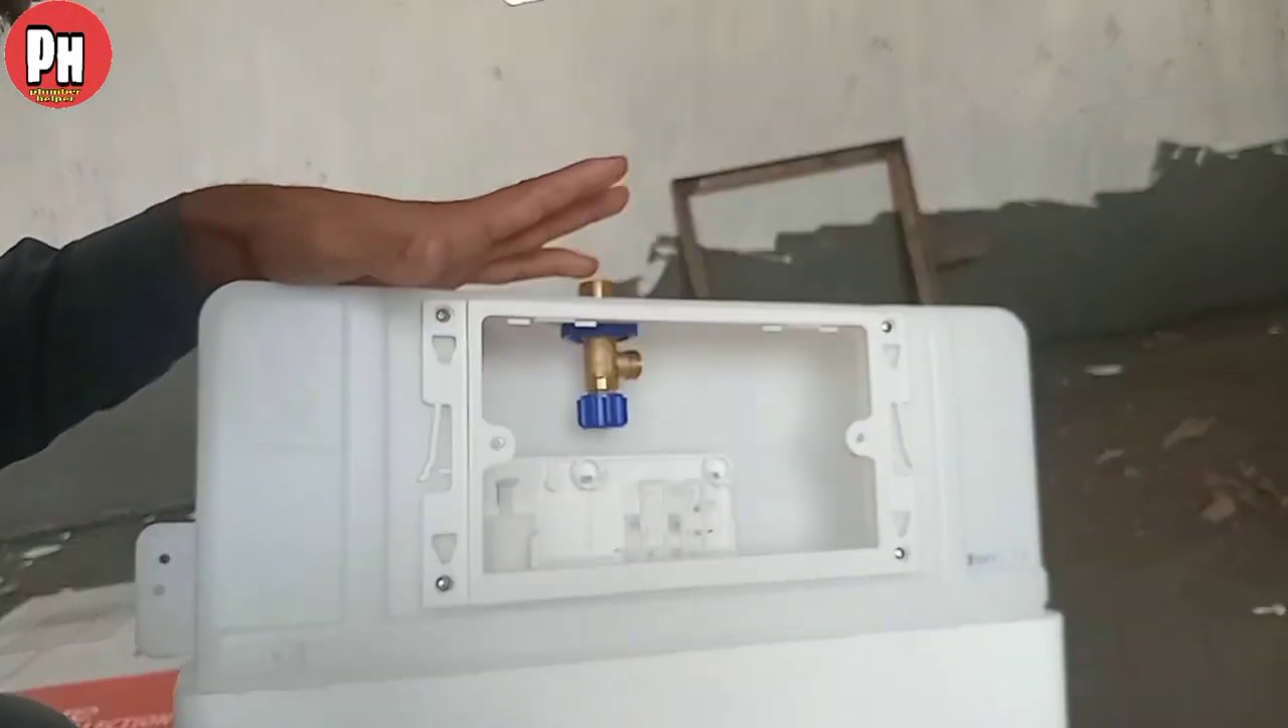तो यहां पर हमारा यह एंगल वाल फिट हो गया।